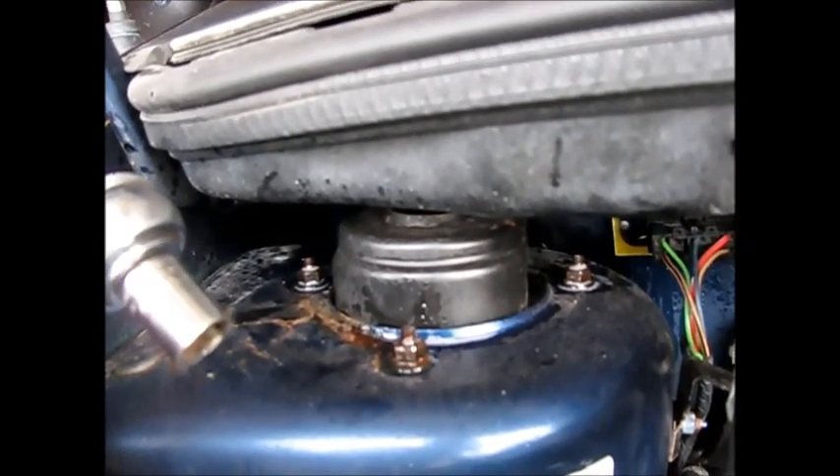Okay, what remains now are the three 13mm strut tower bolts.